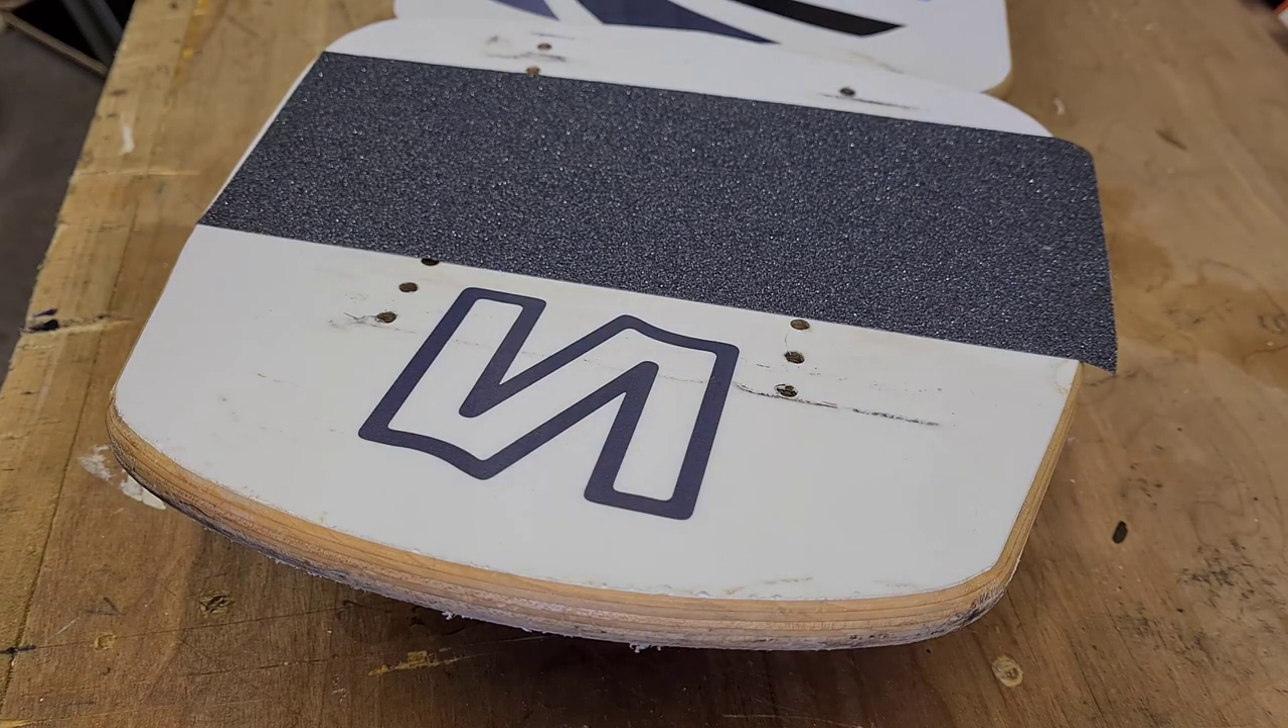But on this side there's a bit of grip tape that overhangs the plate.